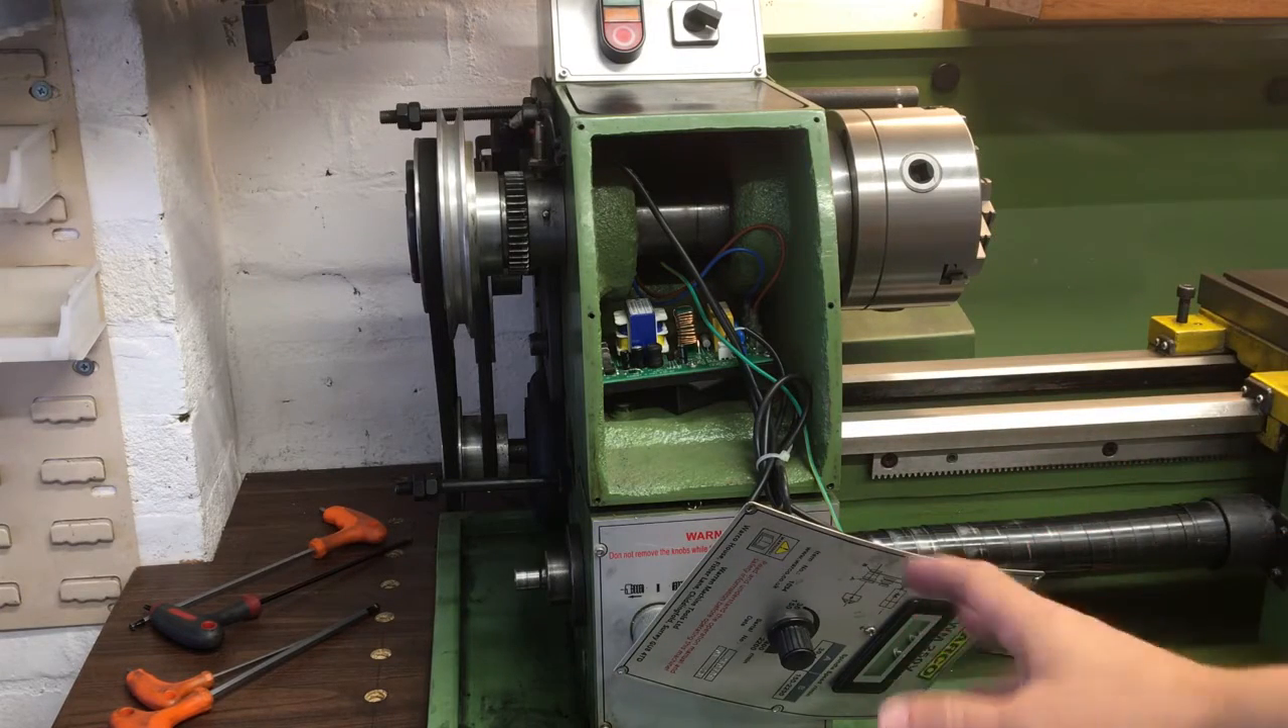I've got the front panel removed, just have a look around there for fitment of different options.